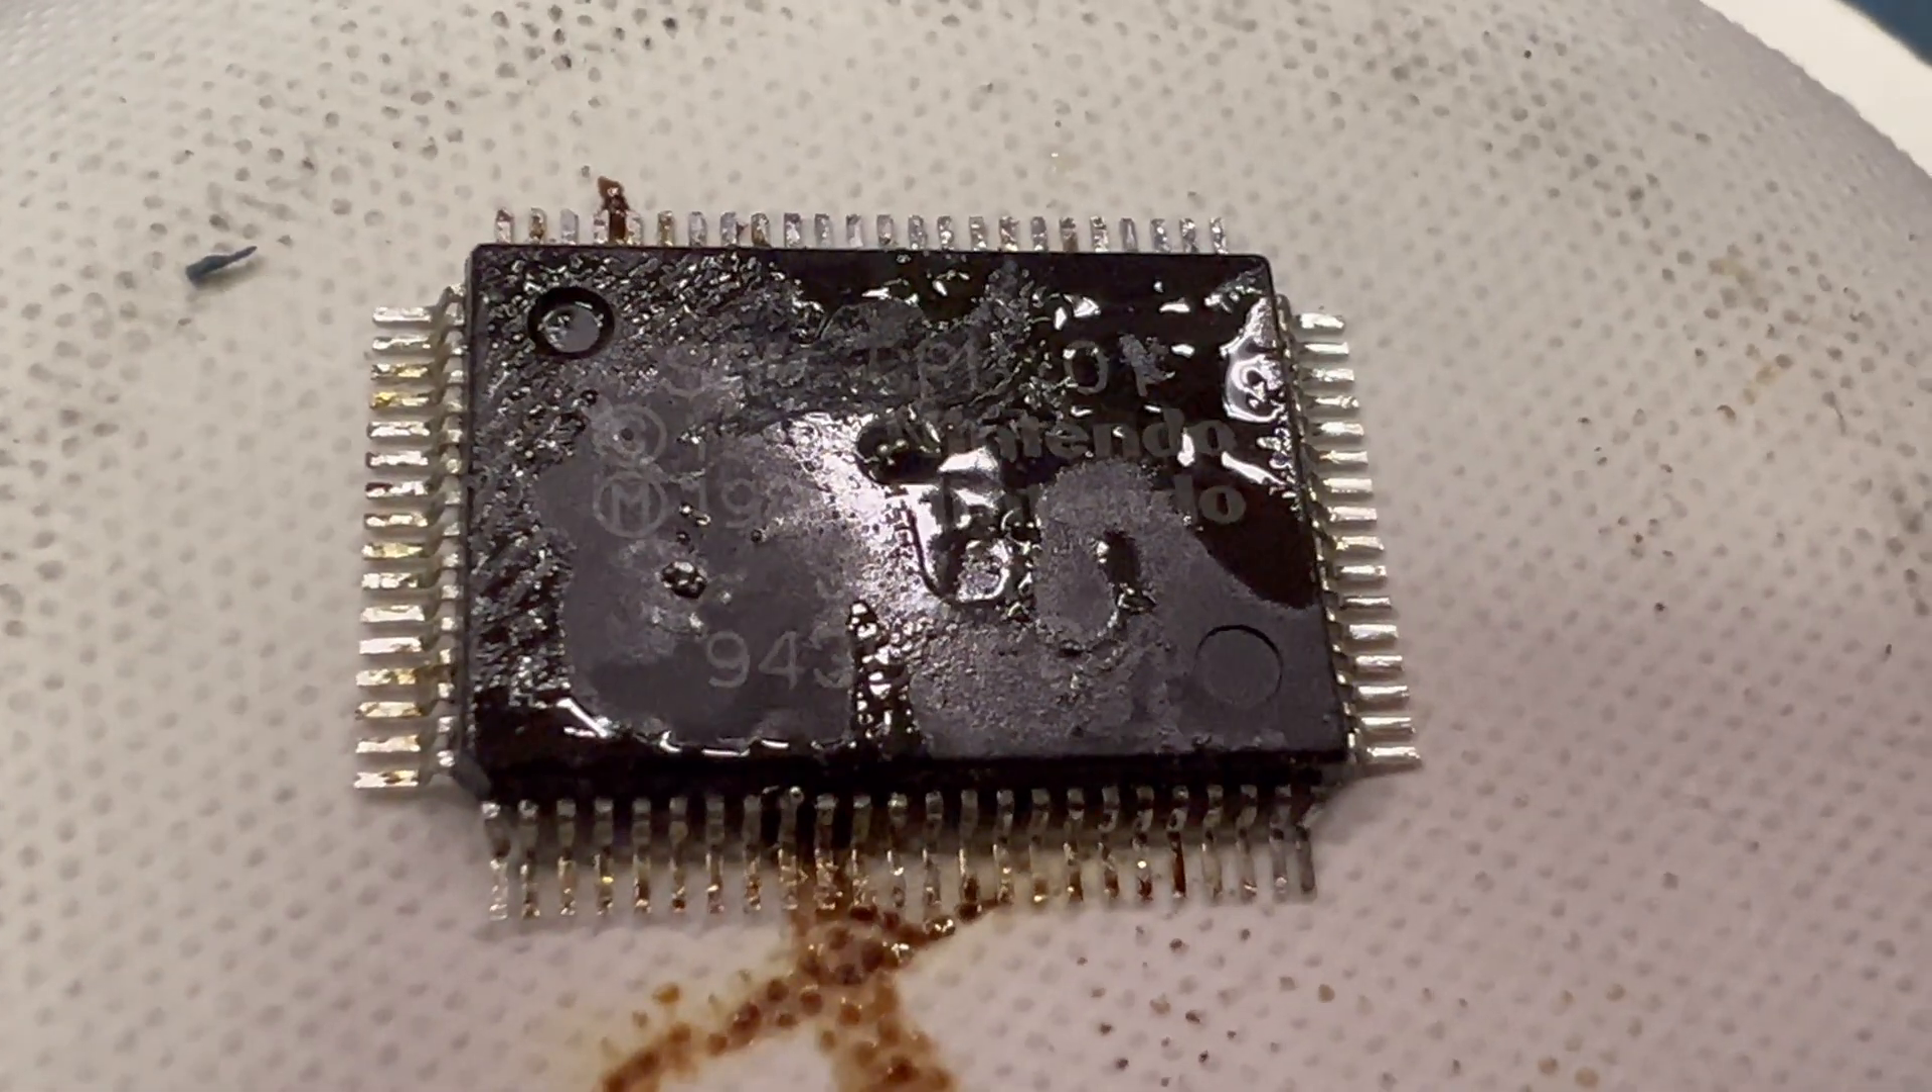So now you can see that all the pins are pretty much desoldered.